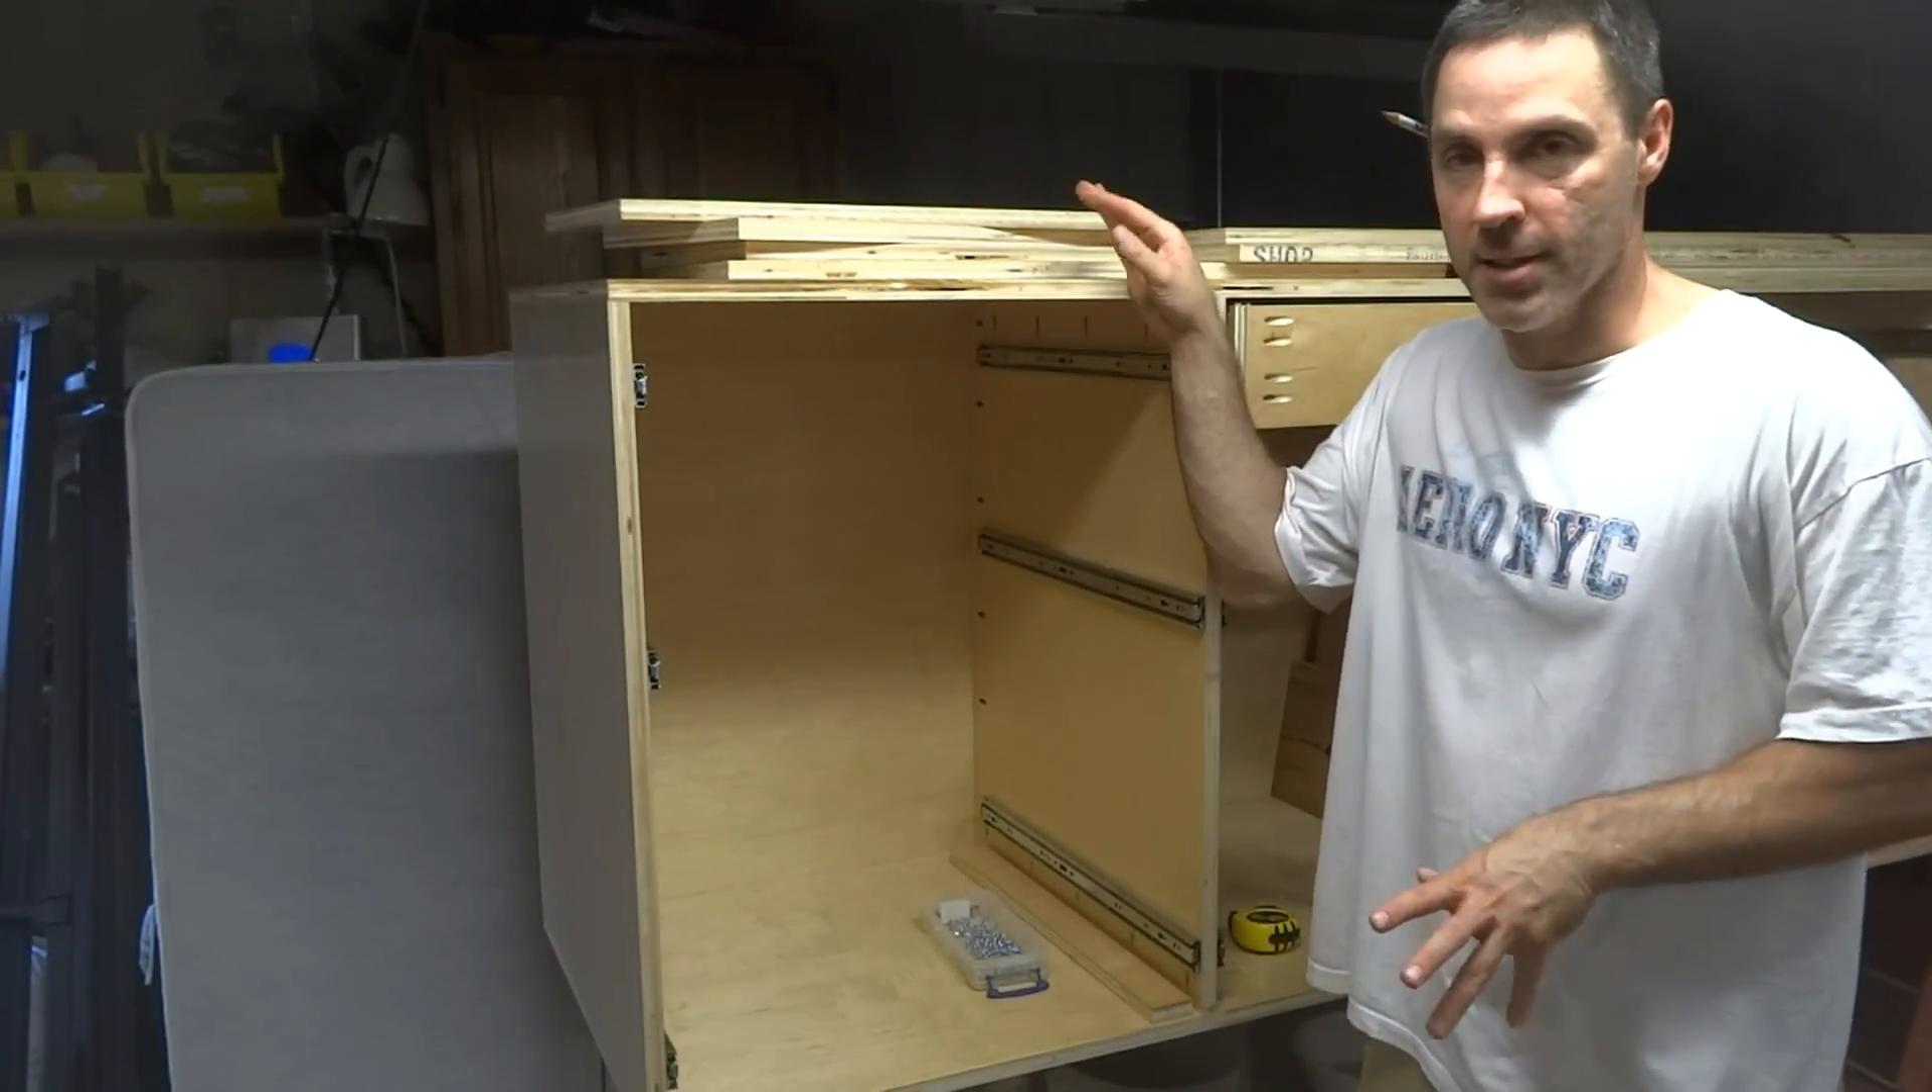I've got all the drawer slides in.